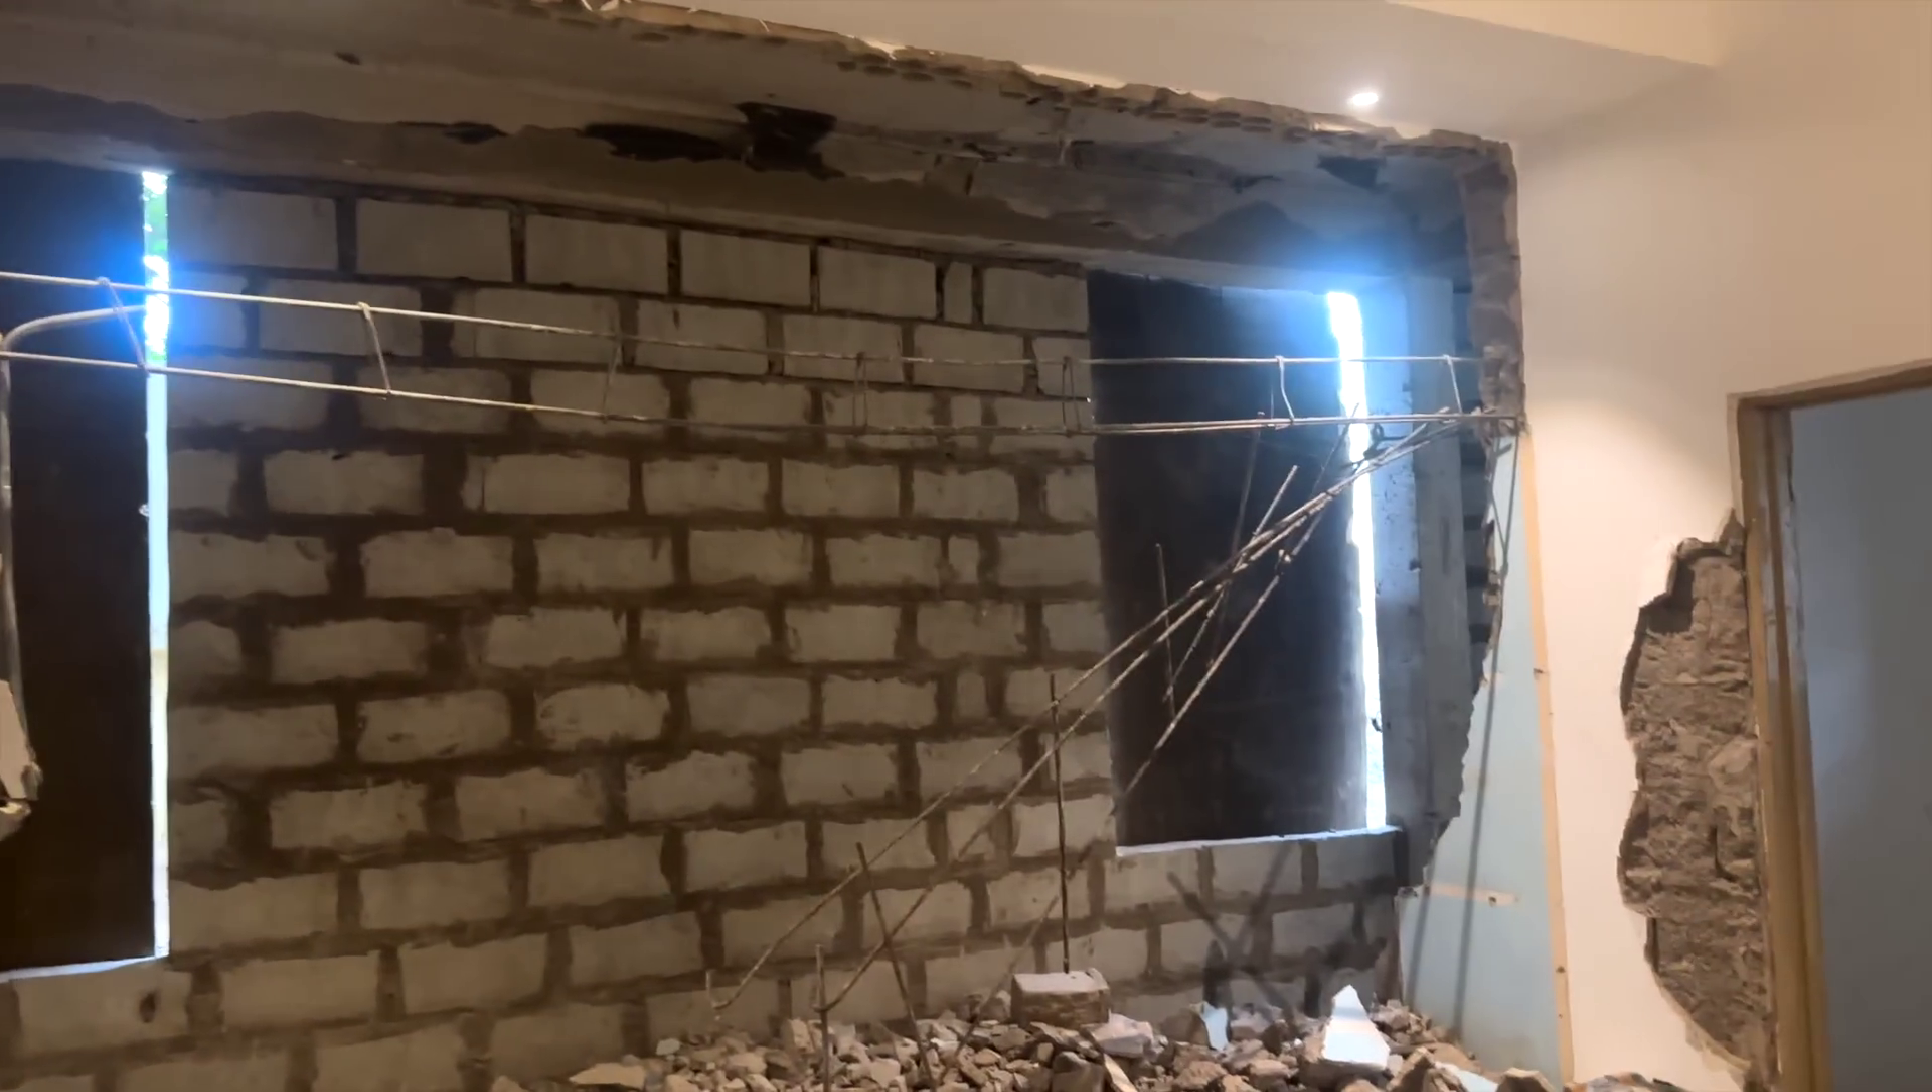Obviously, it's not boarded all the way up because there are some gaps.